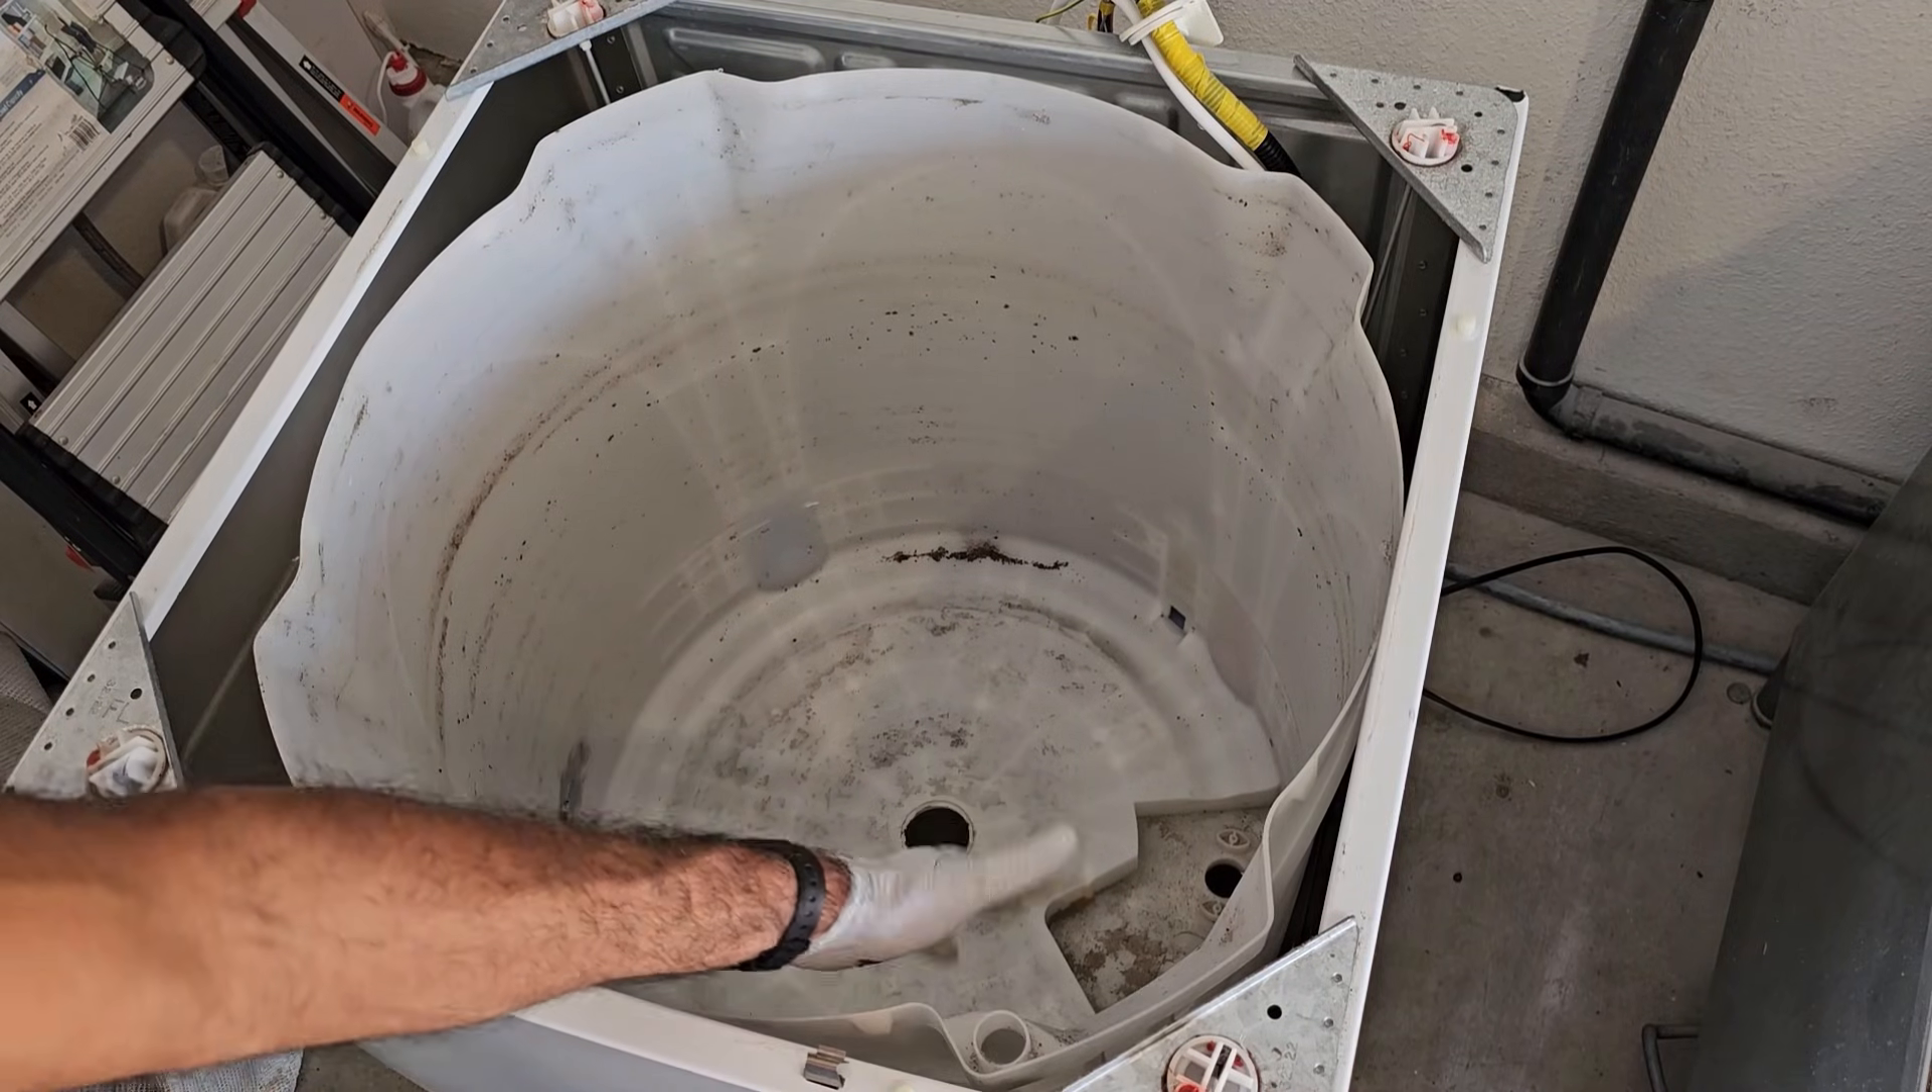All right so the only thing left is to remove the outer tub and in order to do that we just need to take off the suspension rods.